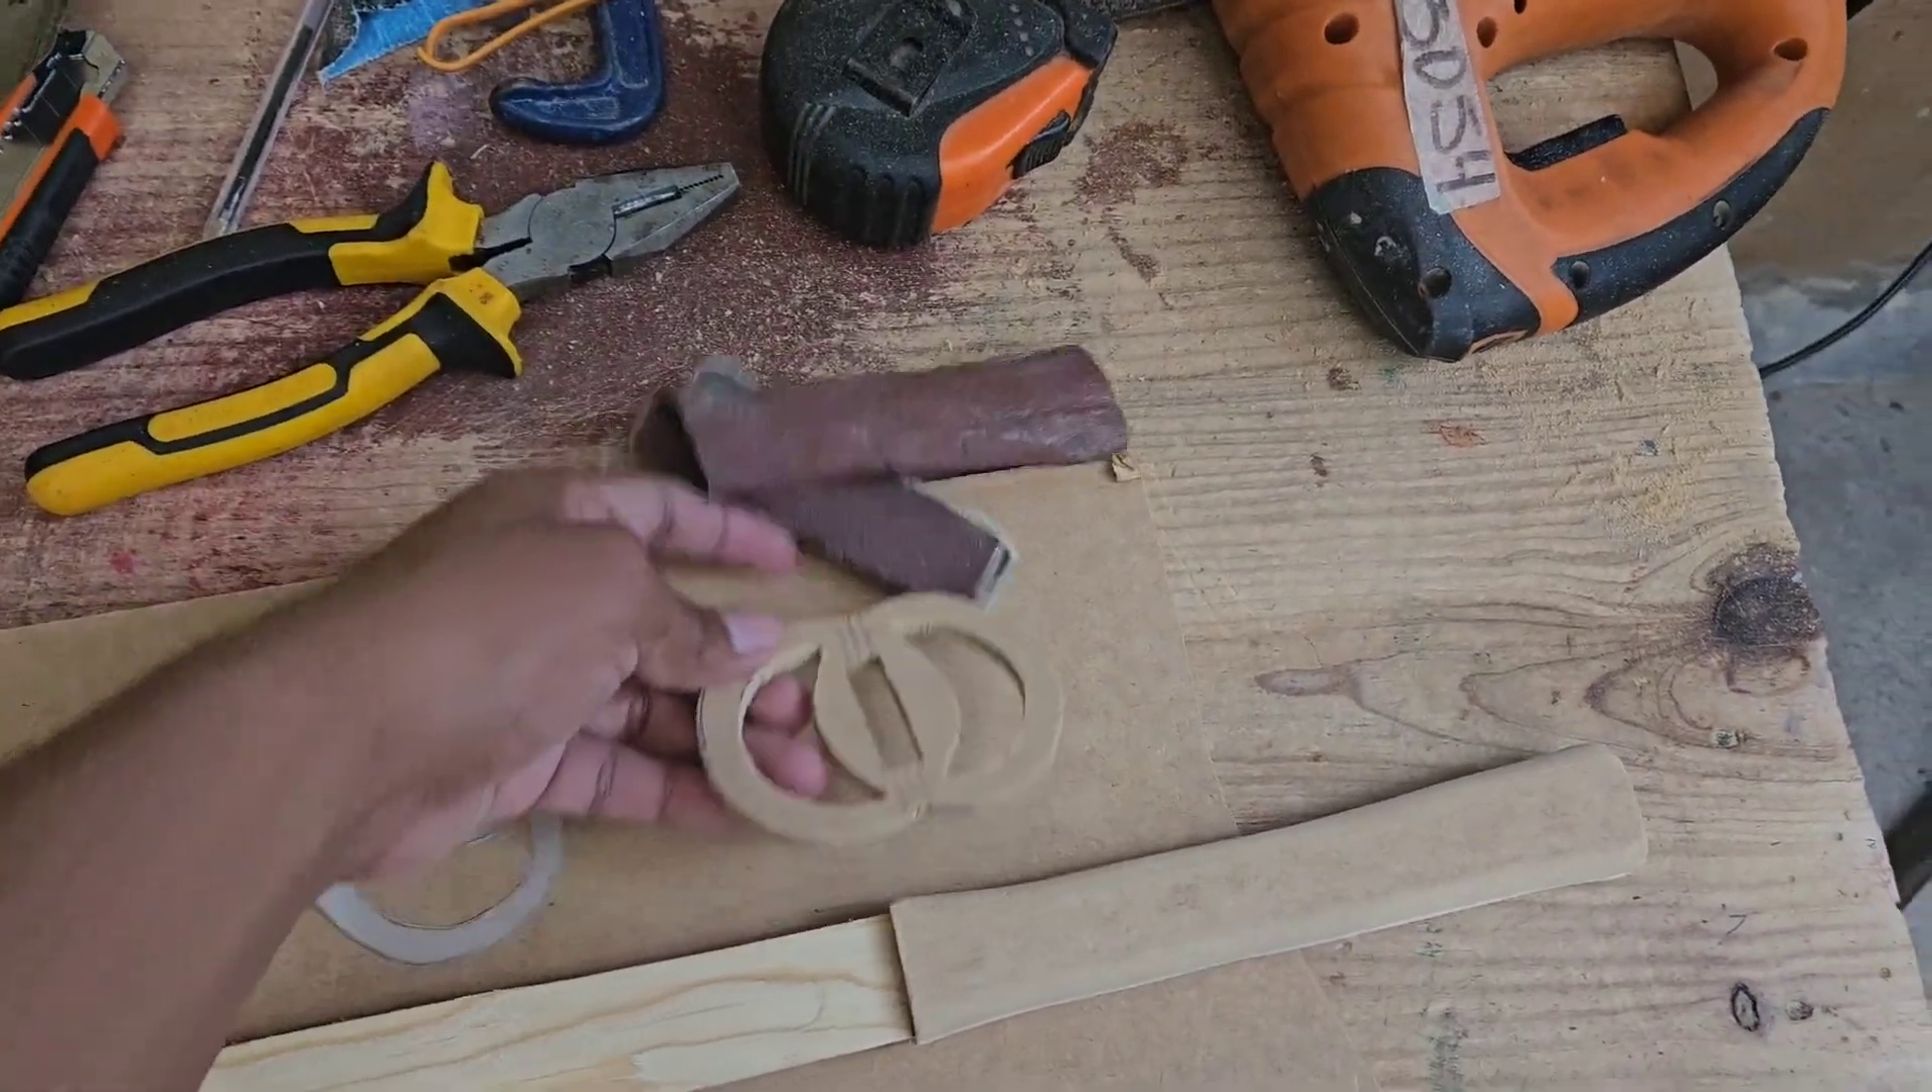Ya también tenemos la Katana lista y pues este sería el último paso, ya nada más nos faltaría la Tsuba que es la que va aquí, la cuellera de la Katana y pues es lo único que nos faltaría para comenzar a pintarla.